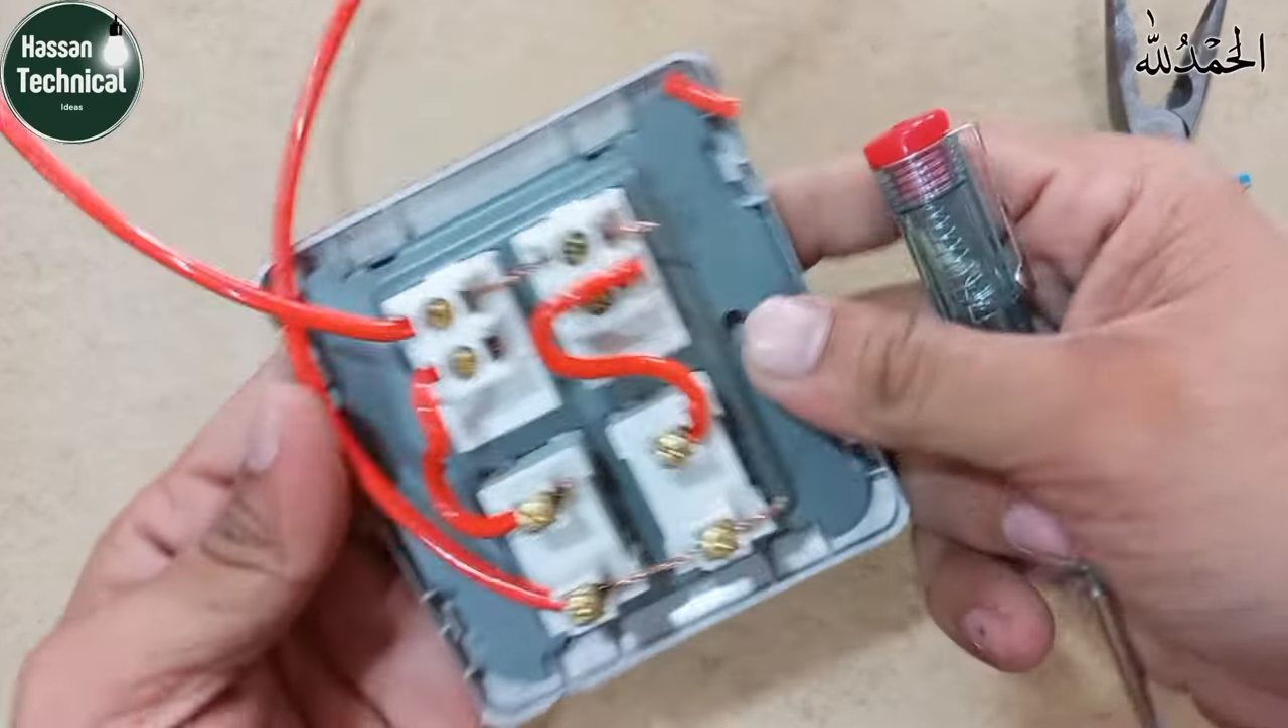دوستو یہ ہمارا ویرنگ کنیکشن لگ چکا ہے۔